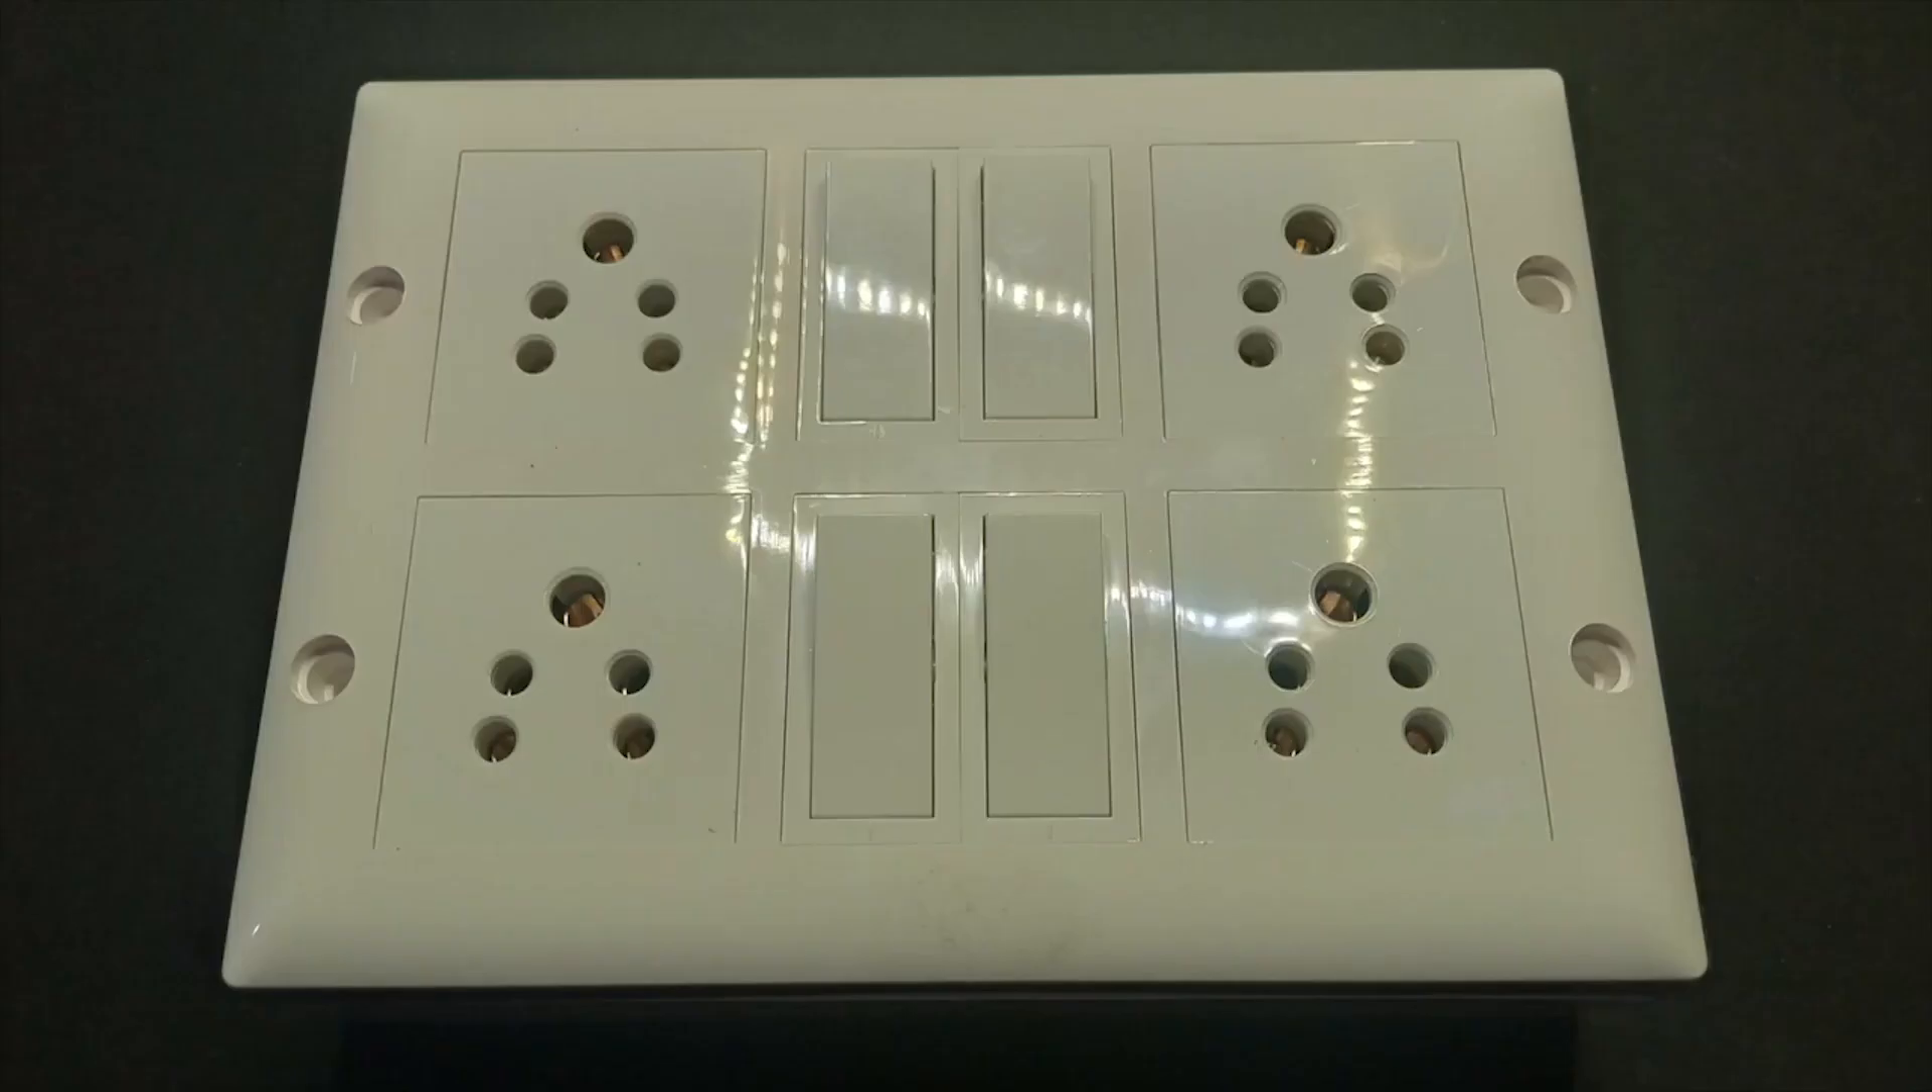तो यह हमारे जो प्लग का है वो assembling हो गया है।